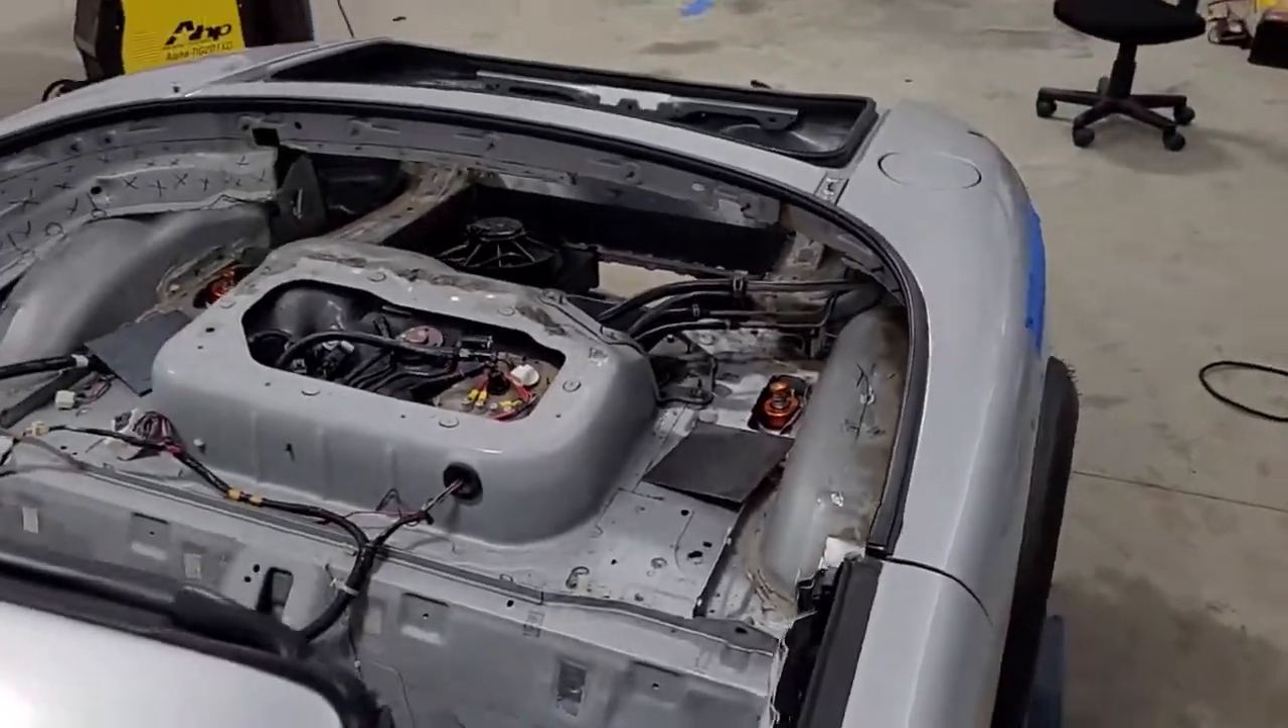We're not there yet. We're still cutting metal out of the car. So this is why the cage isn't in yet.